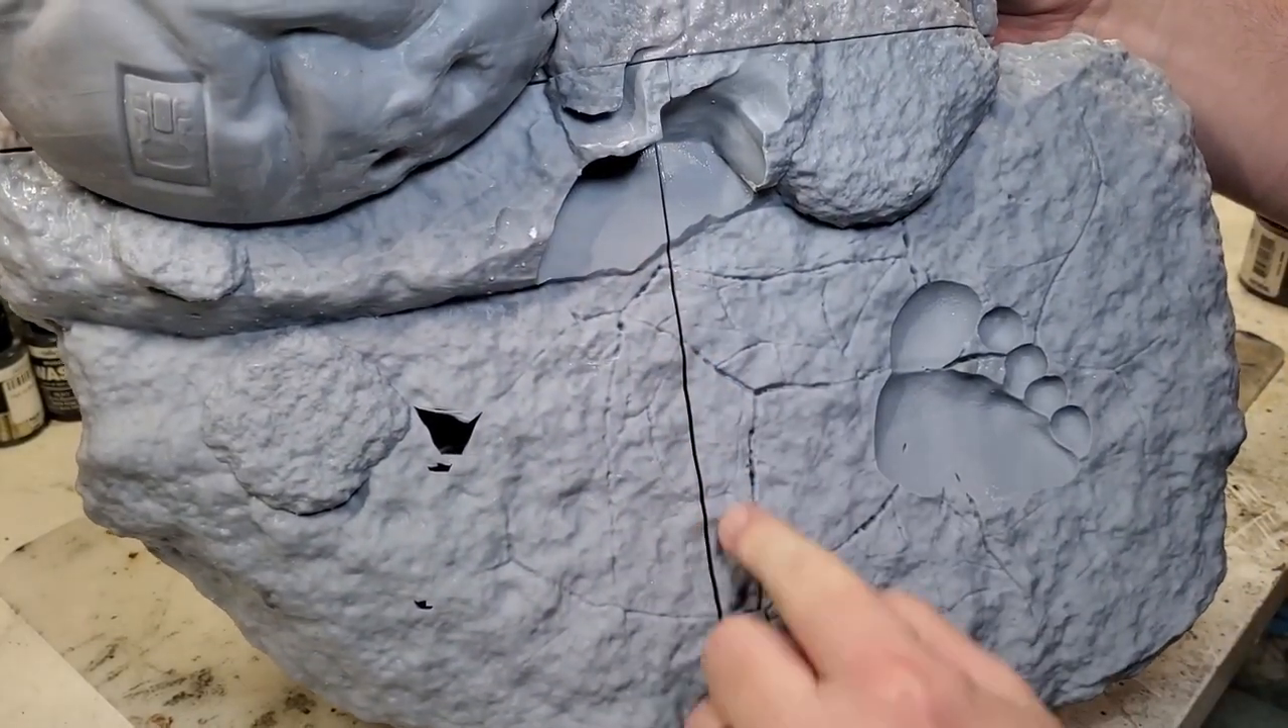Now that I have my base all glued up here, I do see where I have a gap right here, which I knew I was going to have. And I got one here.